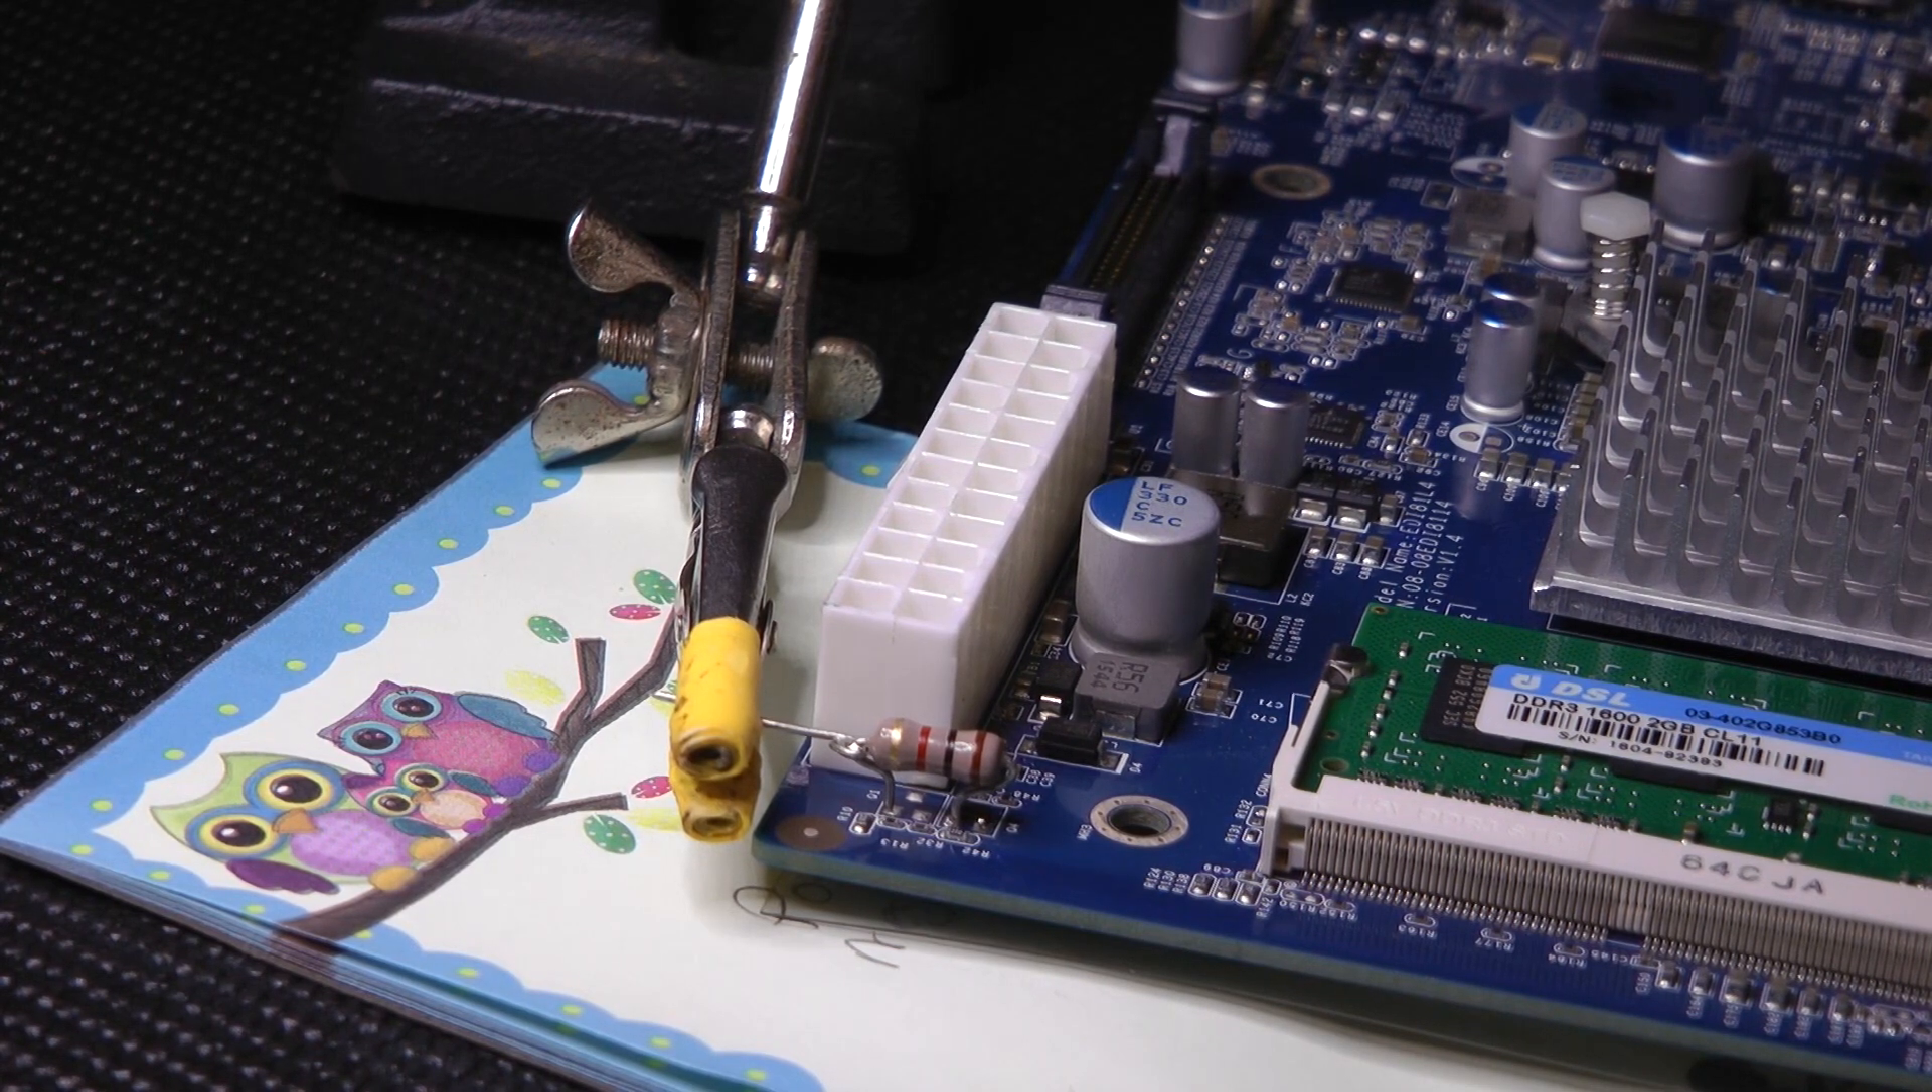Okay, so this is how I rigged the third hand to hold the resistor in place with that little solder lead that I put onto the end of the resistor.